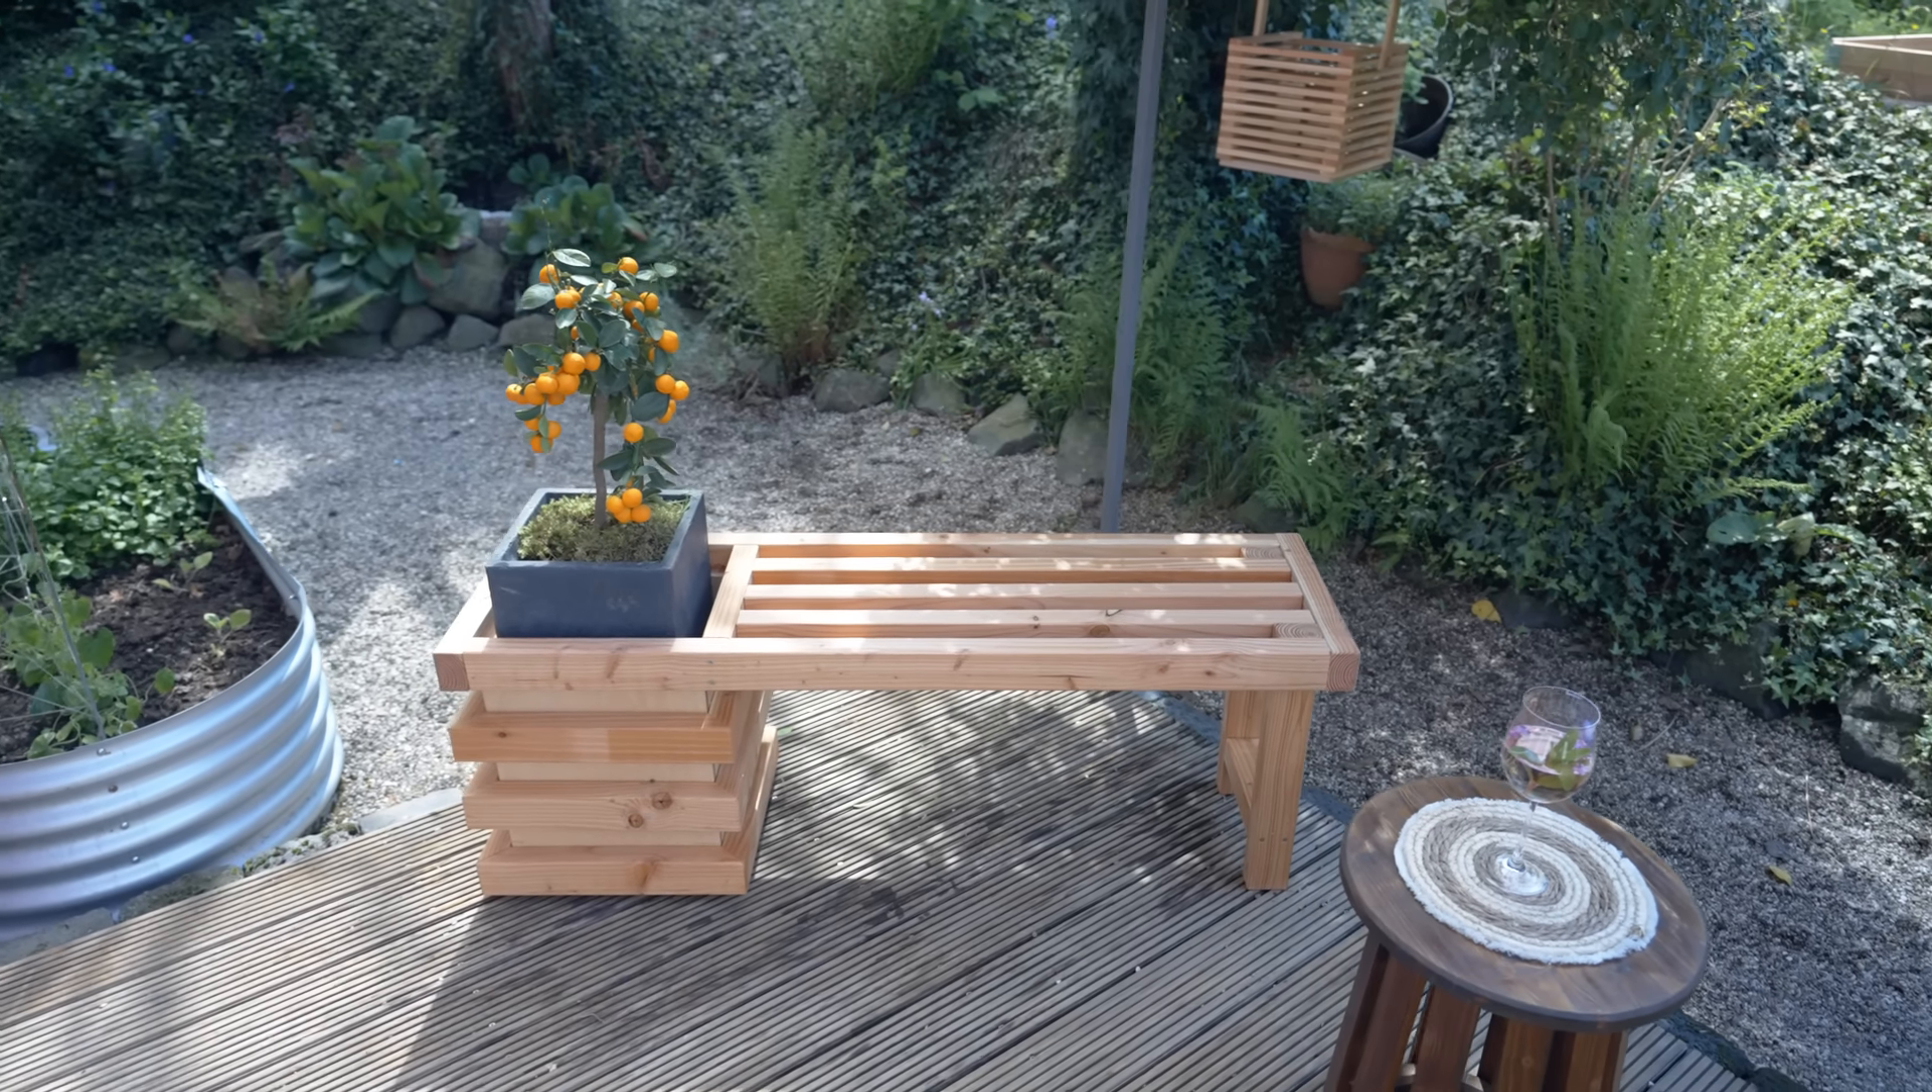So, die Pflanze sitzt und die Bank ist fertig.